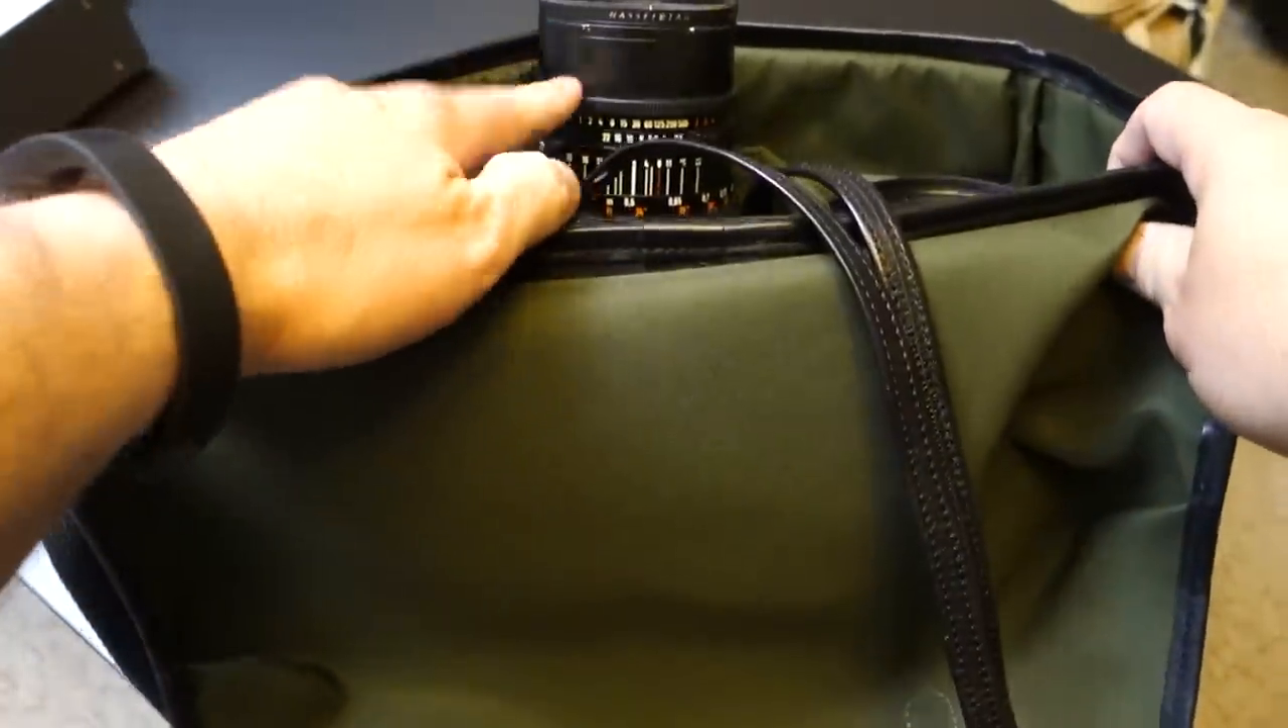Obviously the camera sticks up a bit out of the bag.